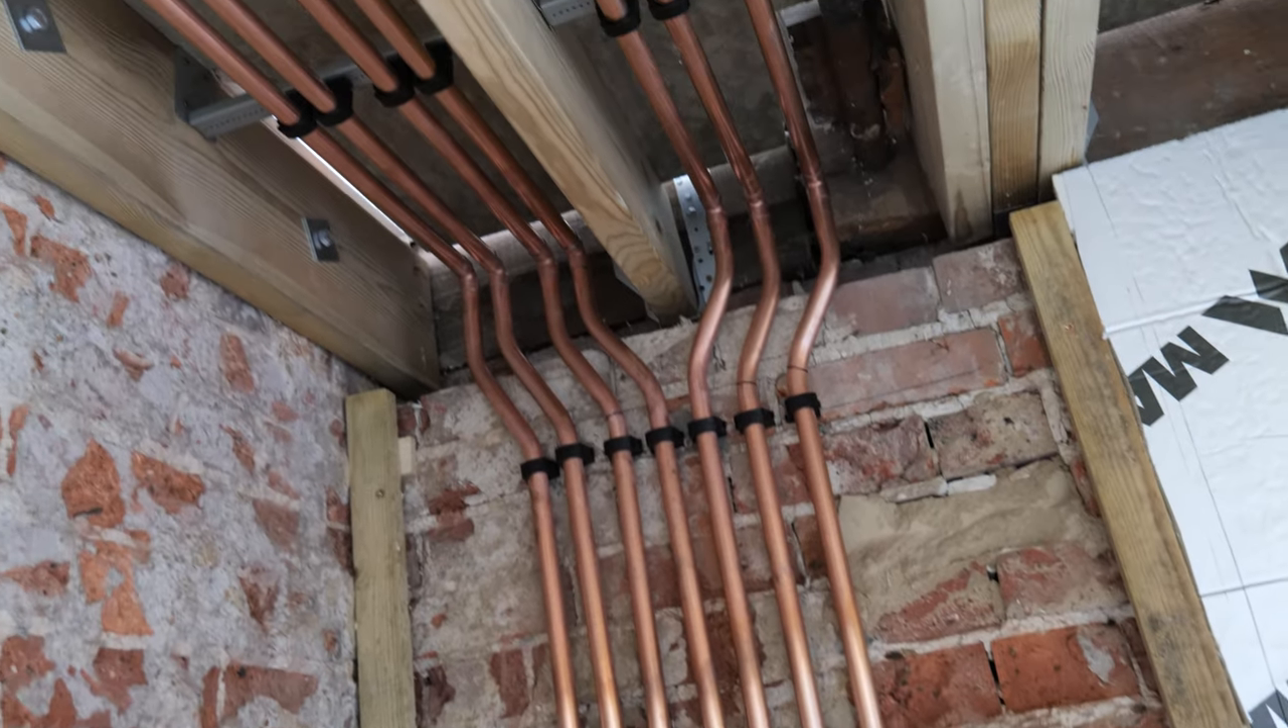Bailey's bent the pipe work up into the first floor ceiling space now and run the pipe work along.